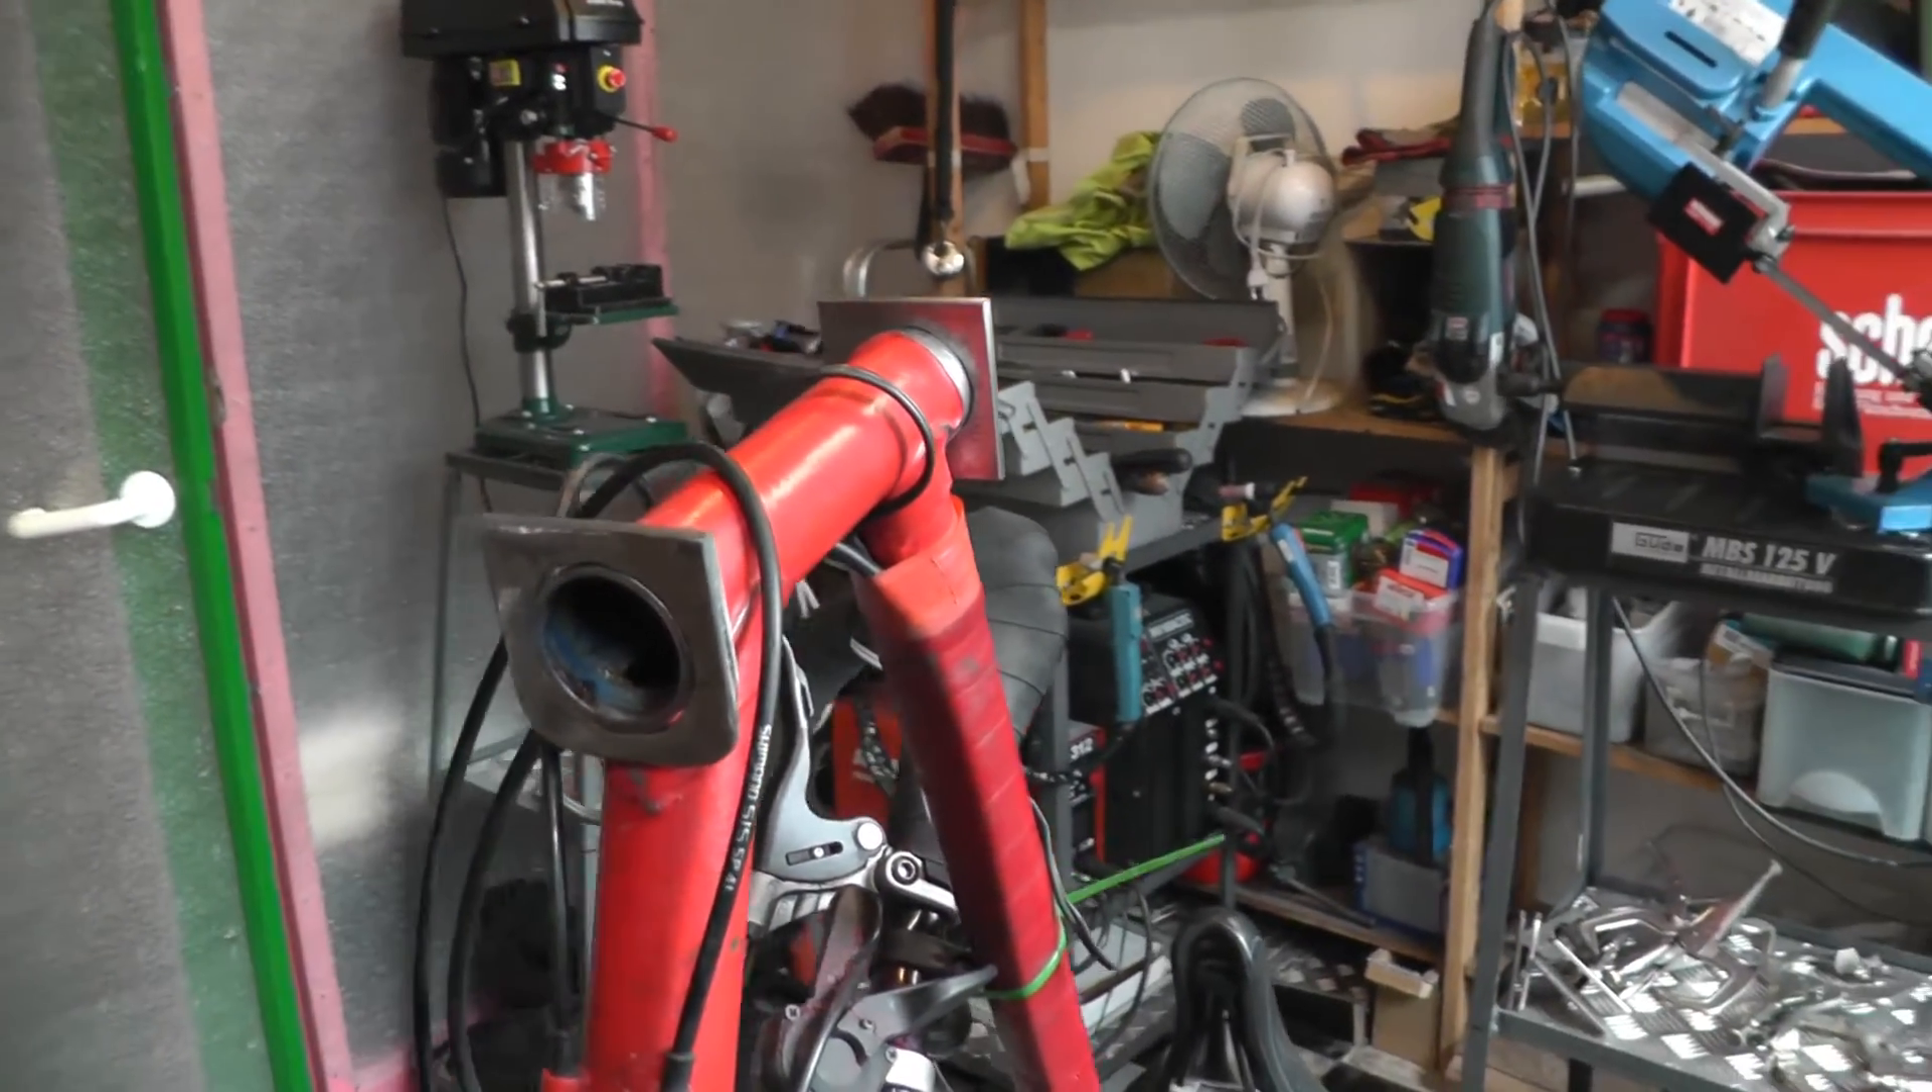You see now I have these two really sturdy steel flanges that fit over the frame tube and I'm gonna use them as a base to weld a baggage rack to the bike frame.